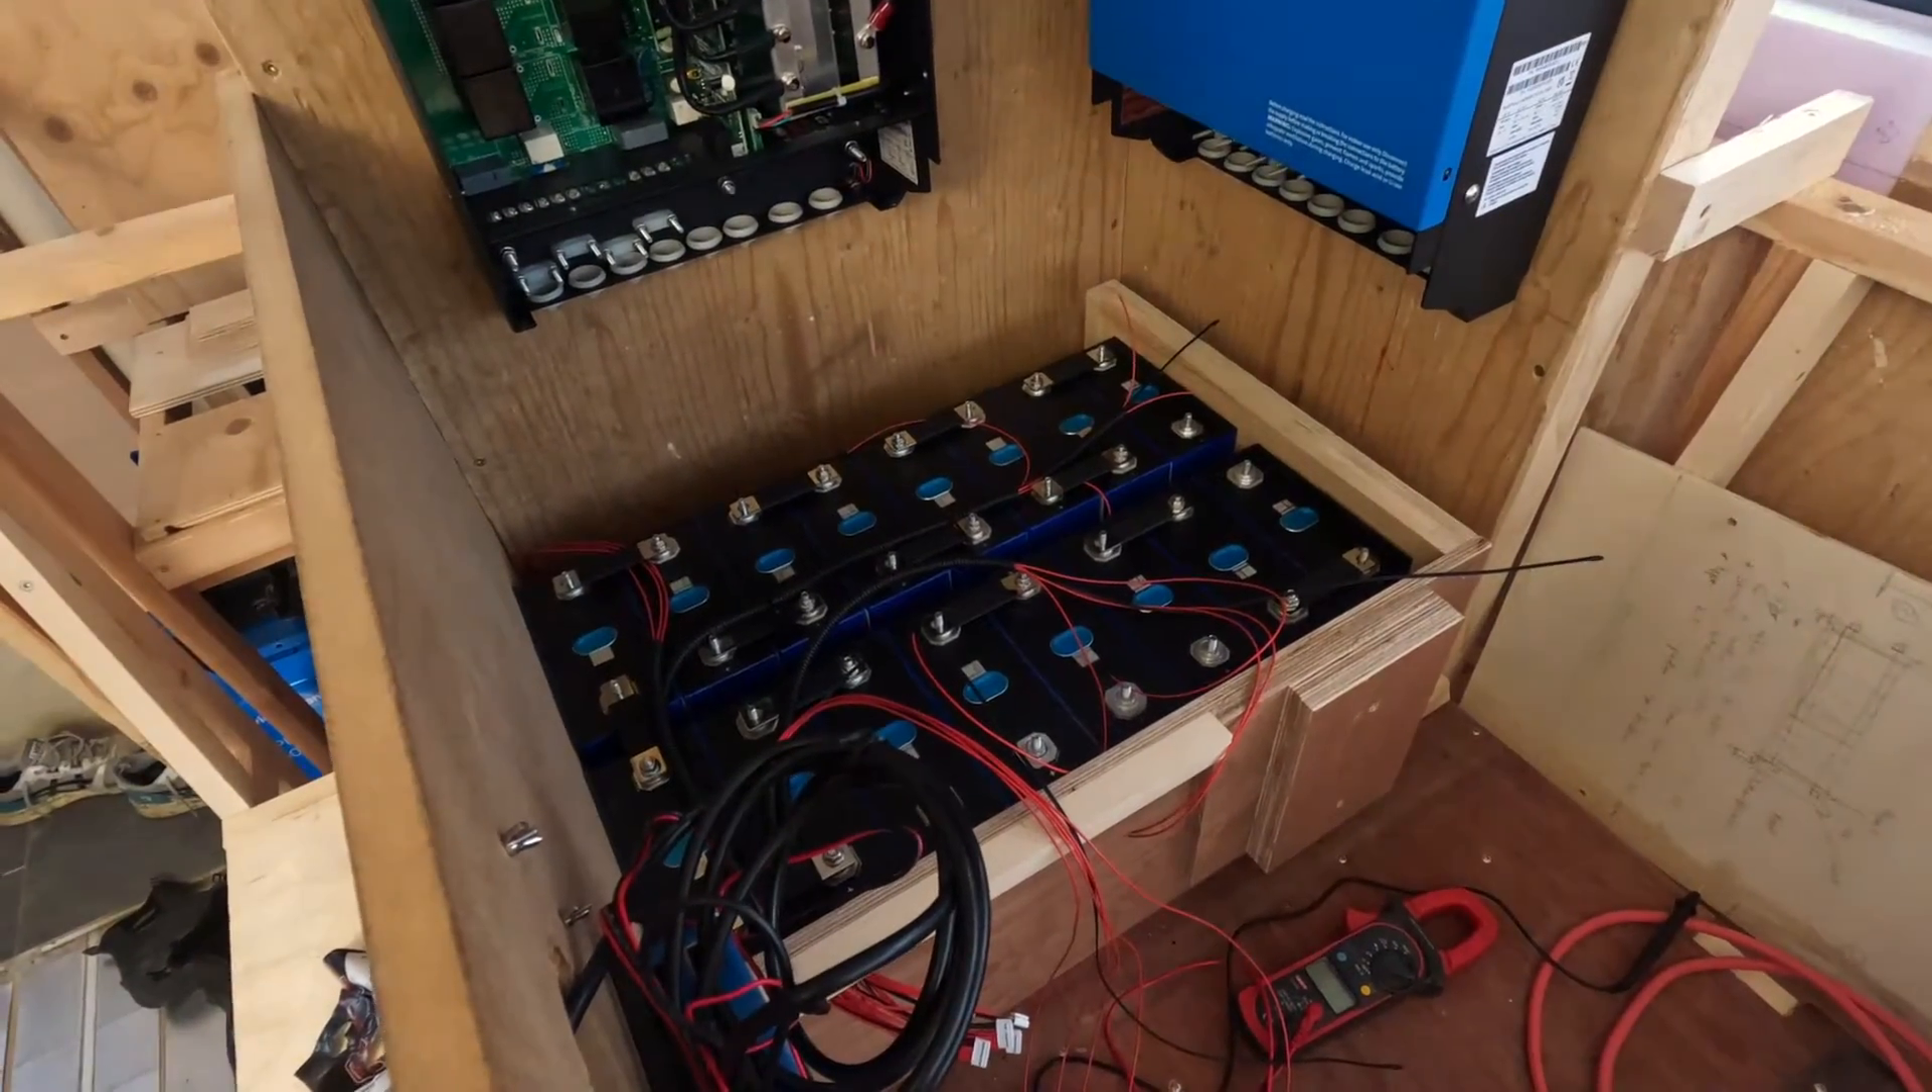As you can see all the batteries are put together in this uh yeah kind of holder and also built up uh like a mock-up of the compartment in the sailboat where the where everything's gonna be installed.